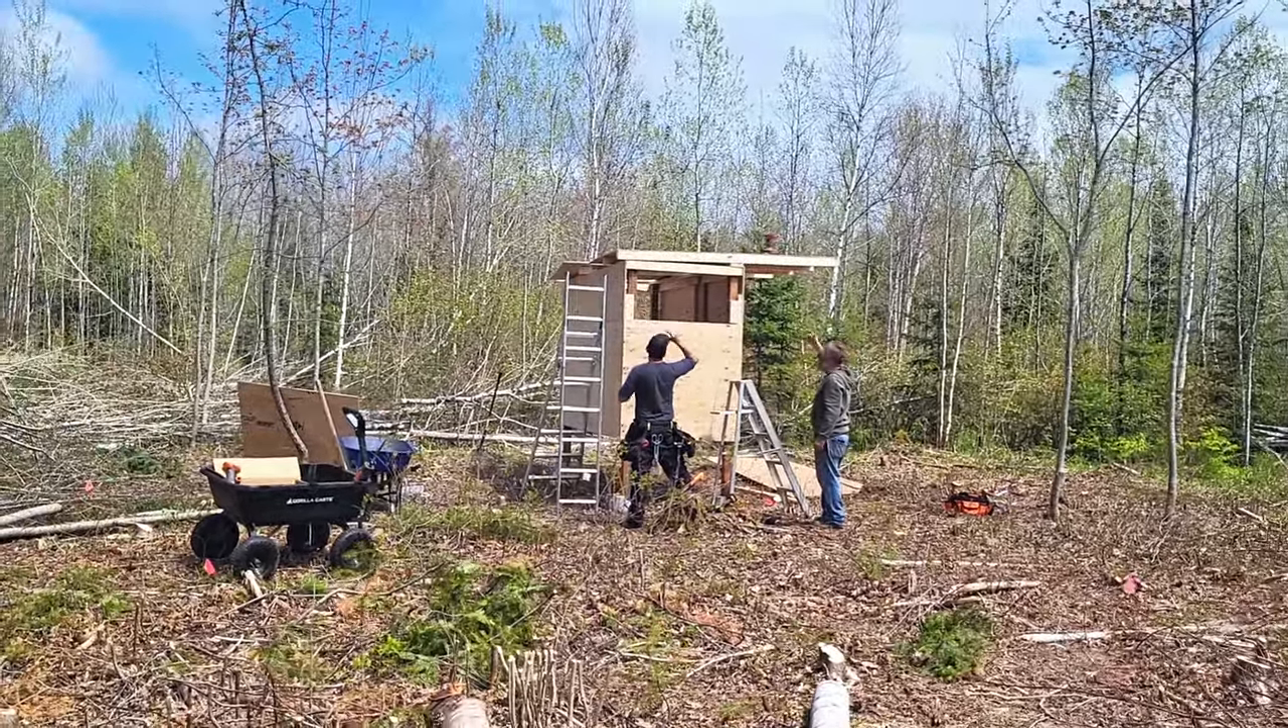With Cody's expertise and assistance, we got the majority of the structure up in one day.